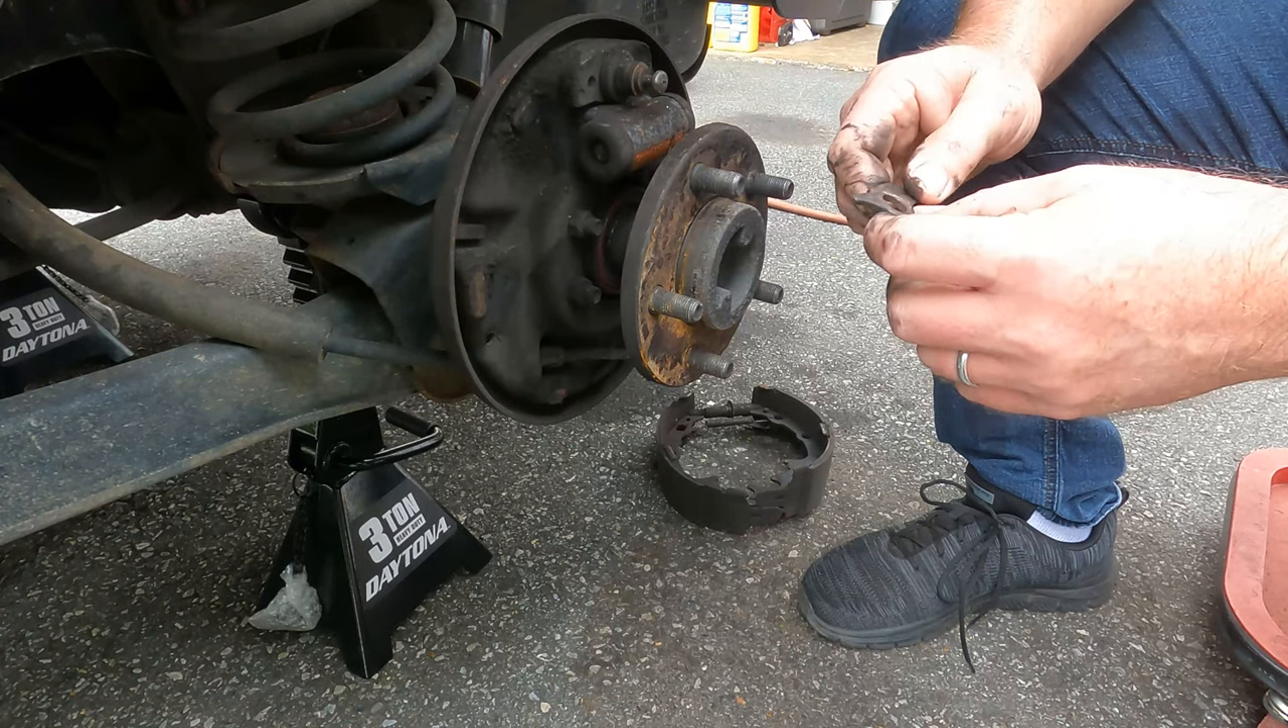Um, other than that, we have just totally disassembled the left brake, left rear brake on this, uh, 1998 TJ.